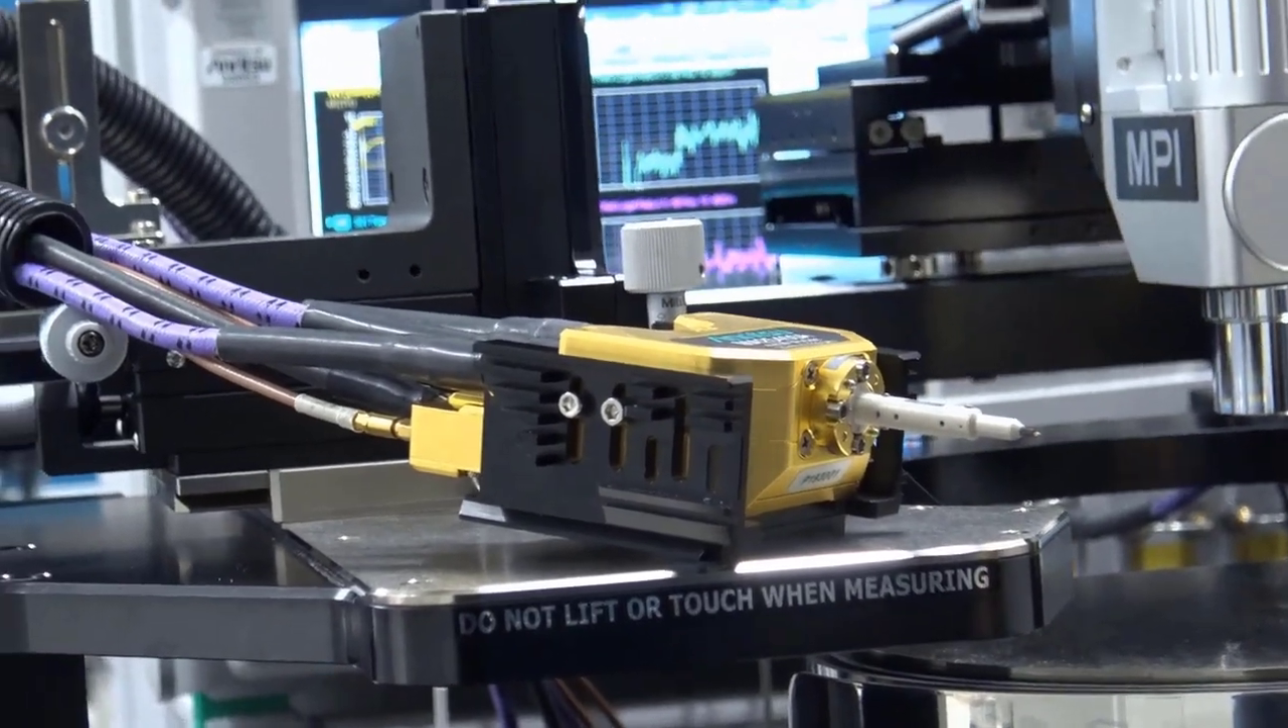And so now we have our probe mounted onto the module.